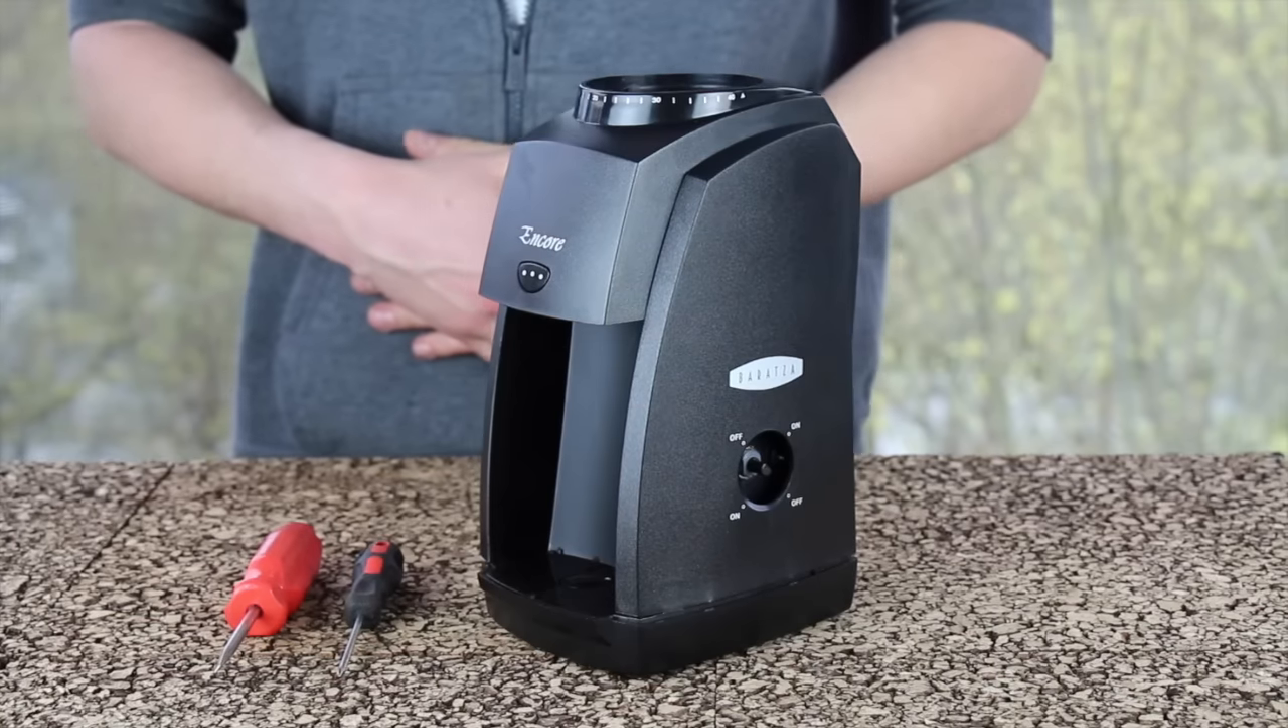Okay, now we have all the accessories off of the grinder.